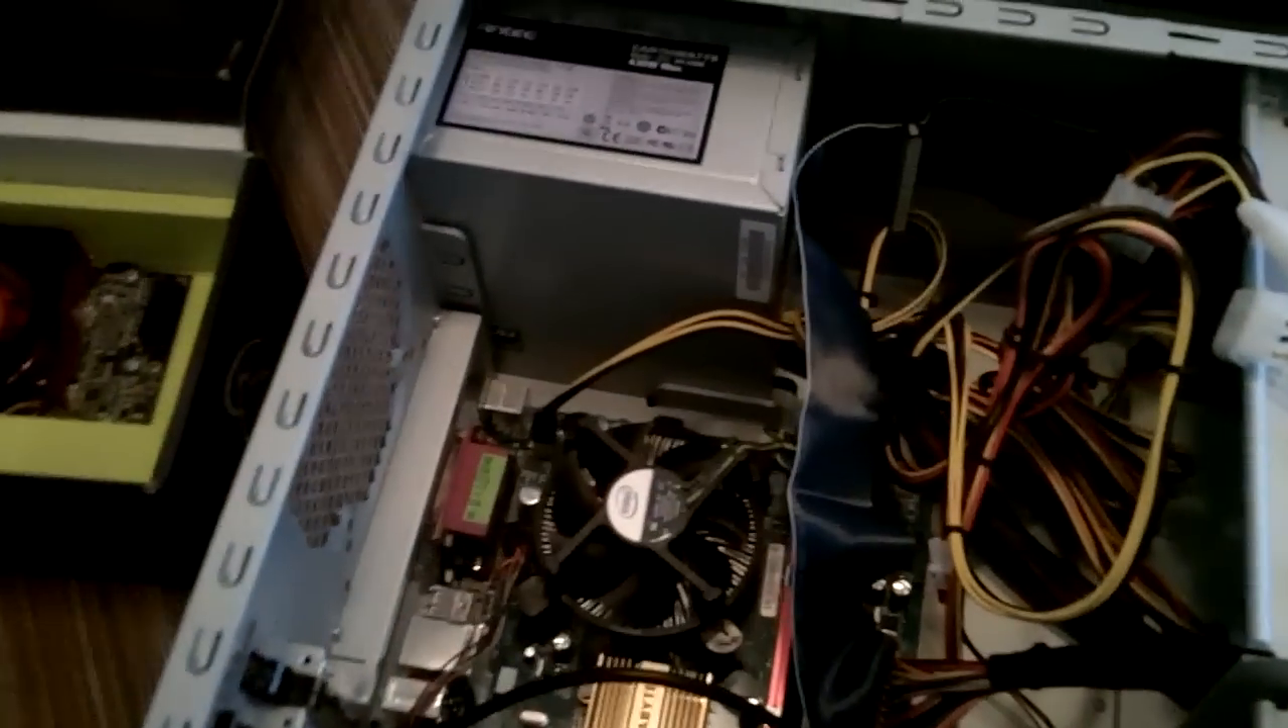So as you can see, I've taken the door off of this case.